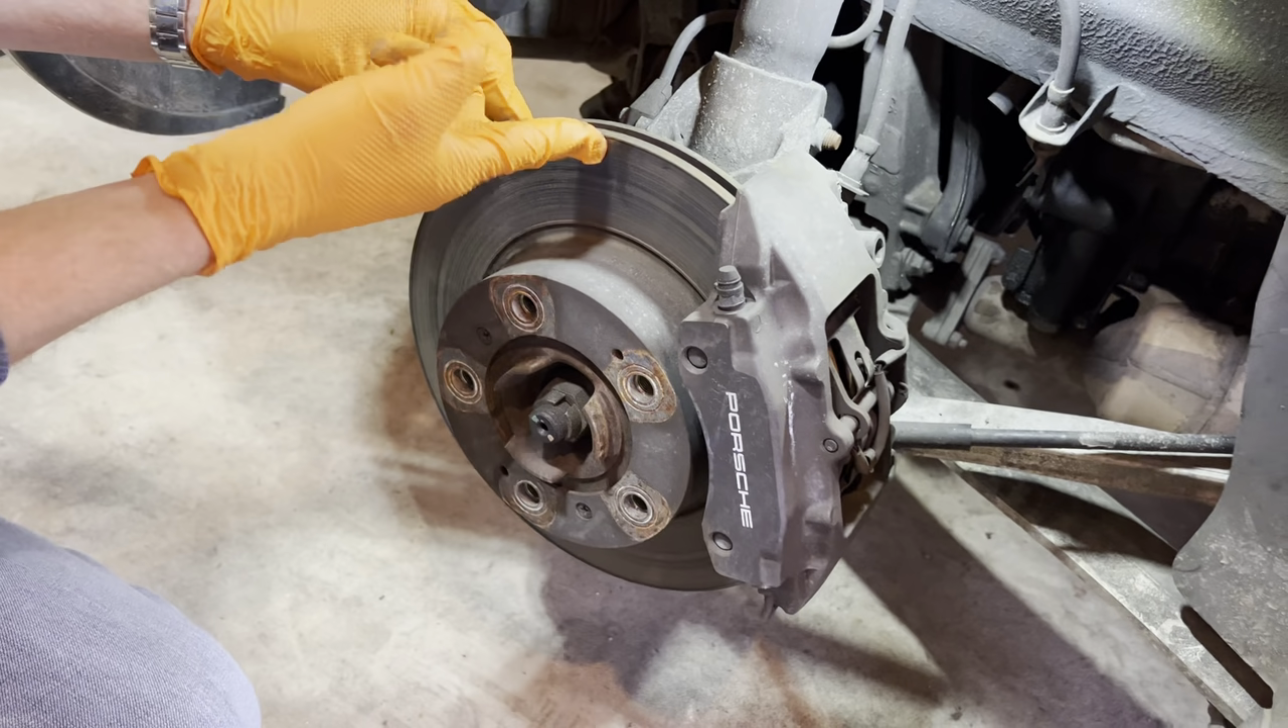Now then the wheel is off and we are ready to go.